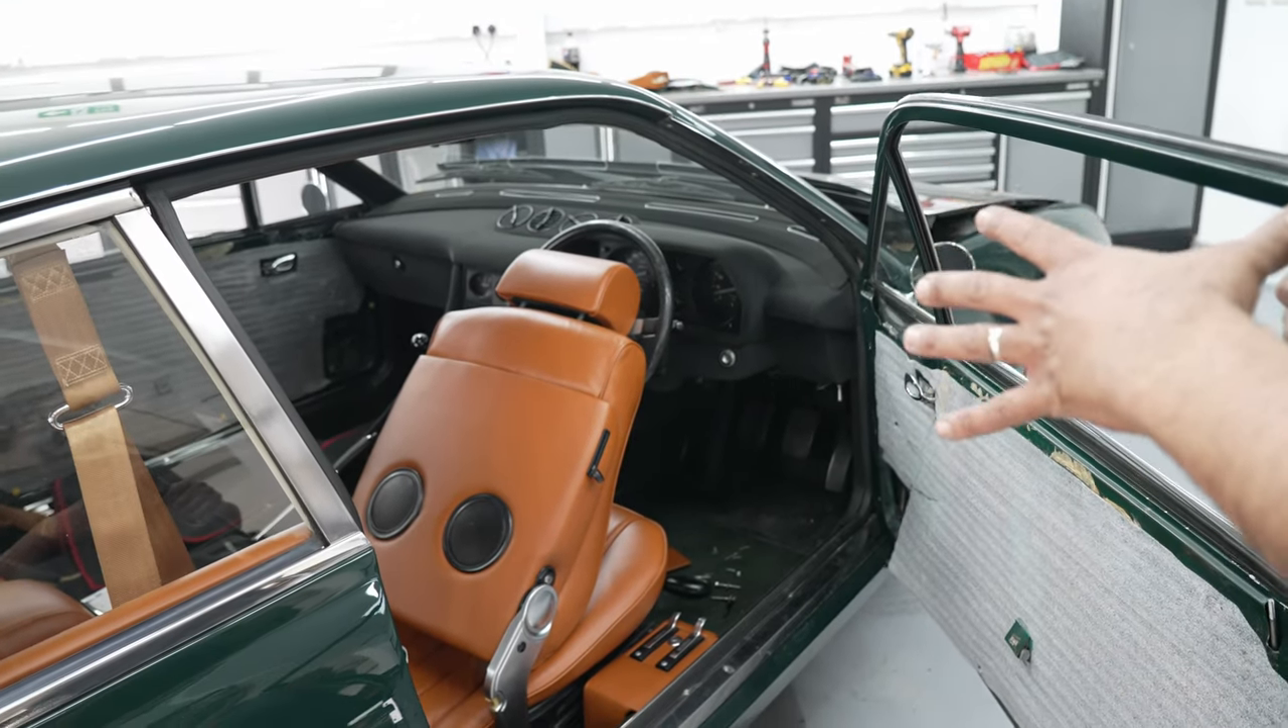Yeah, so in here, we've still got the driver's seat in there.